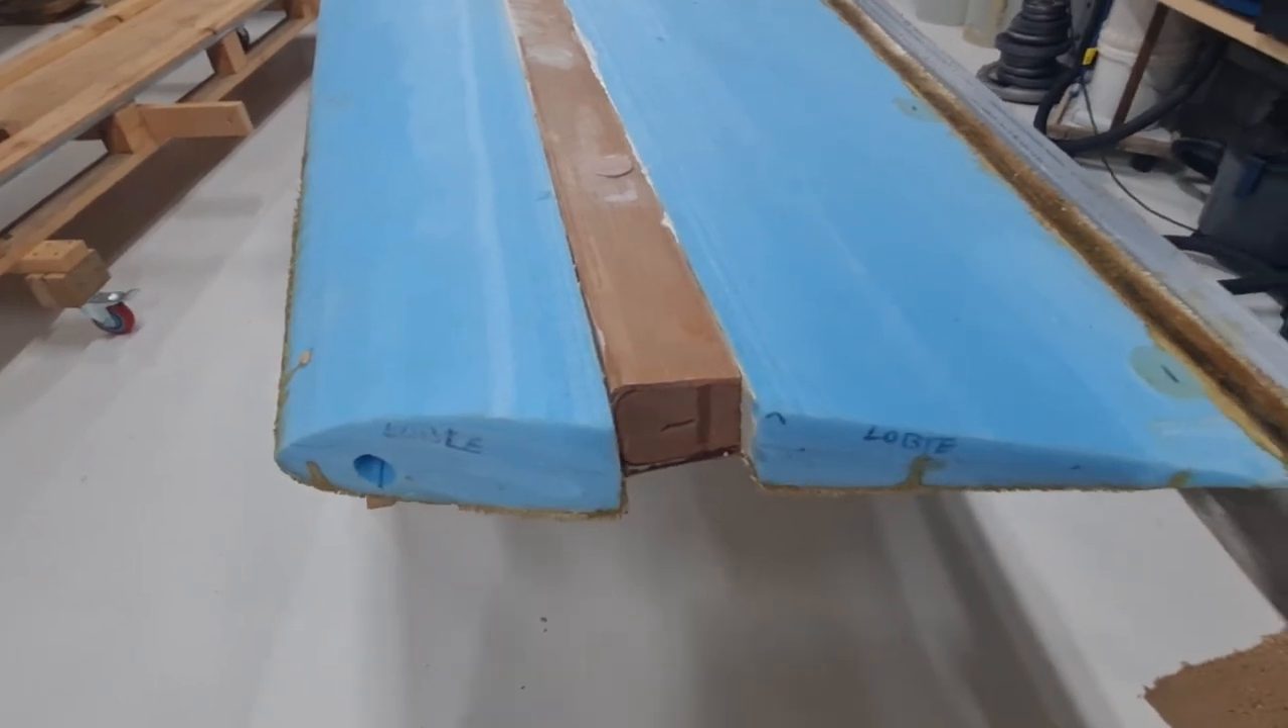The end here is just left bare or naked until we get the winglets on.